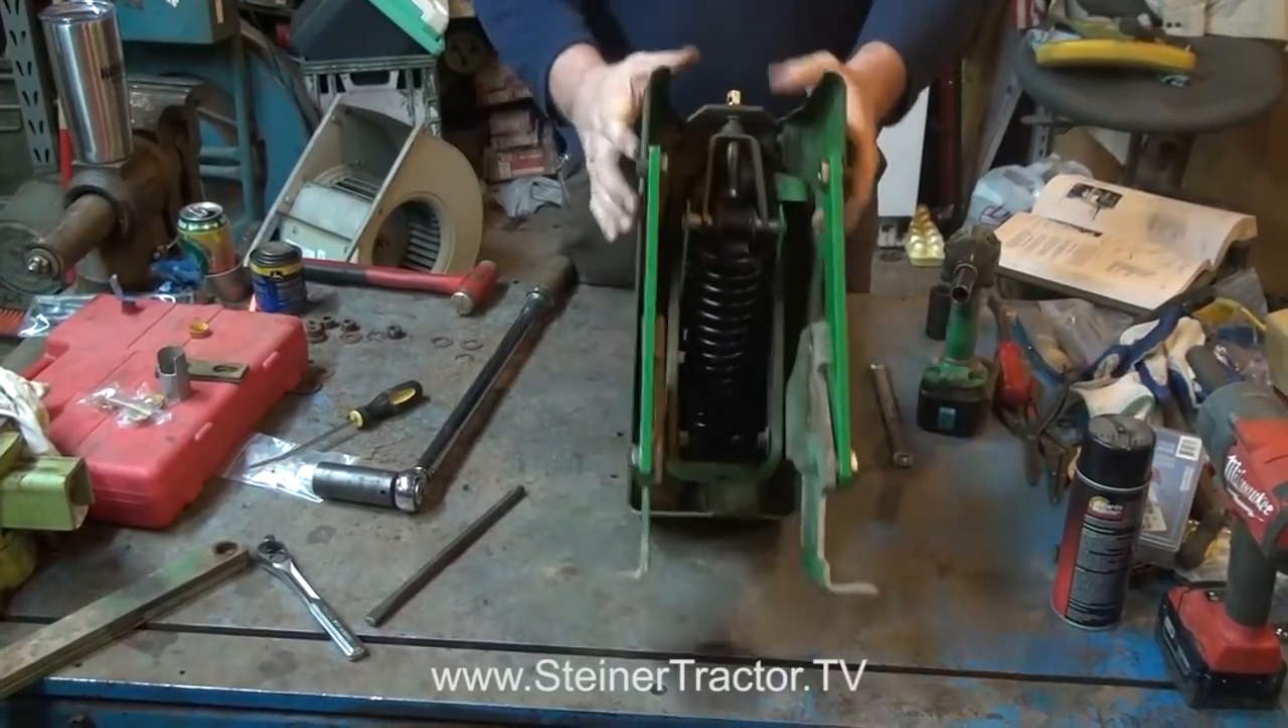Now, our suspension frame has been reassembled.